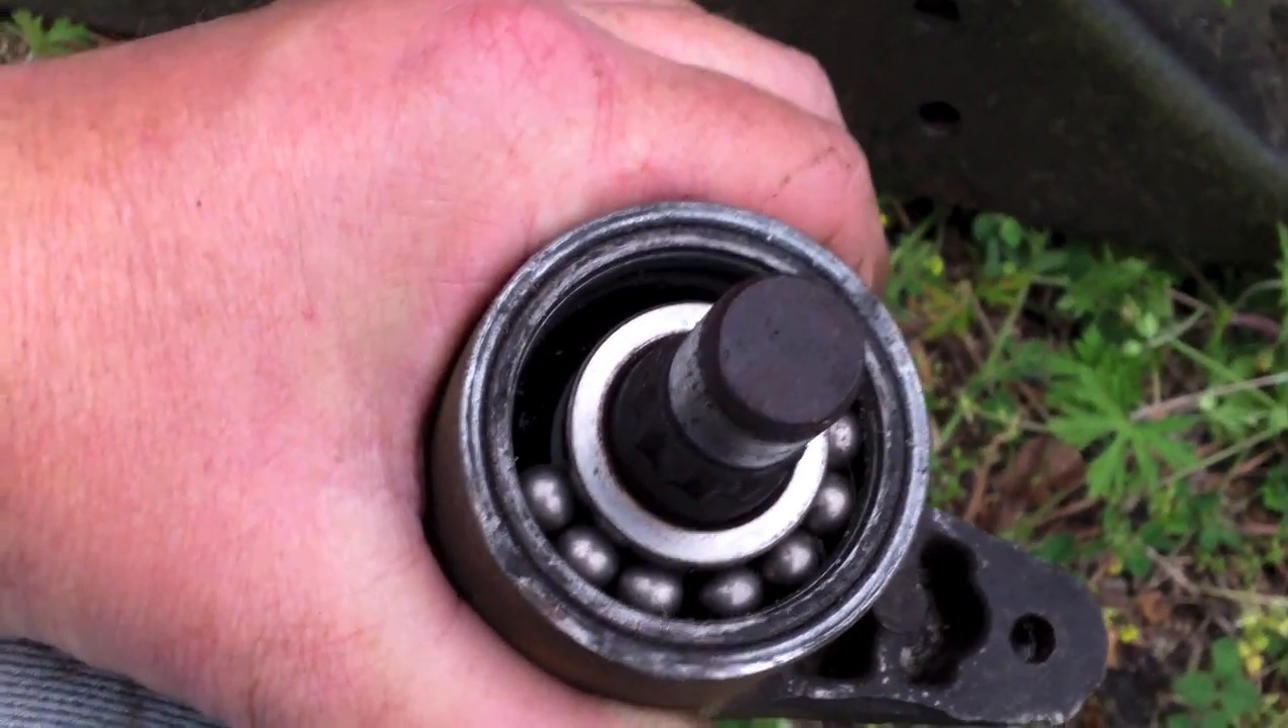We are missing one two three four five five or six bearings ball bearings.